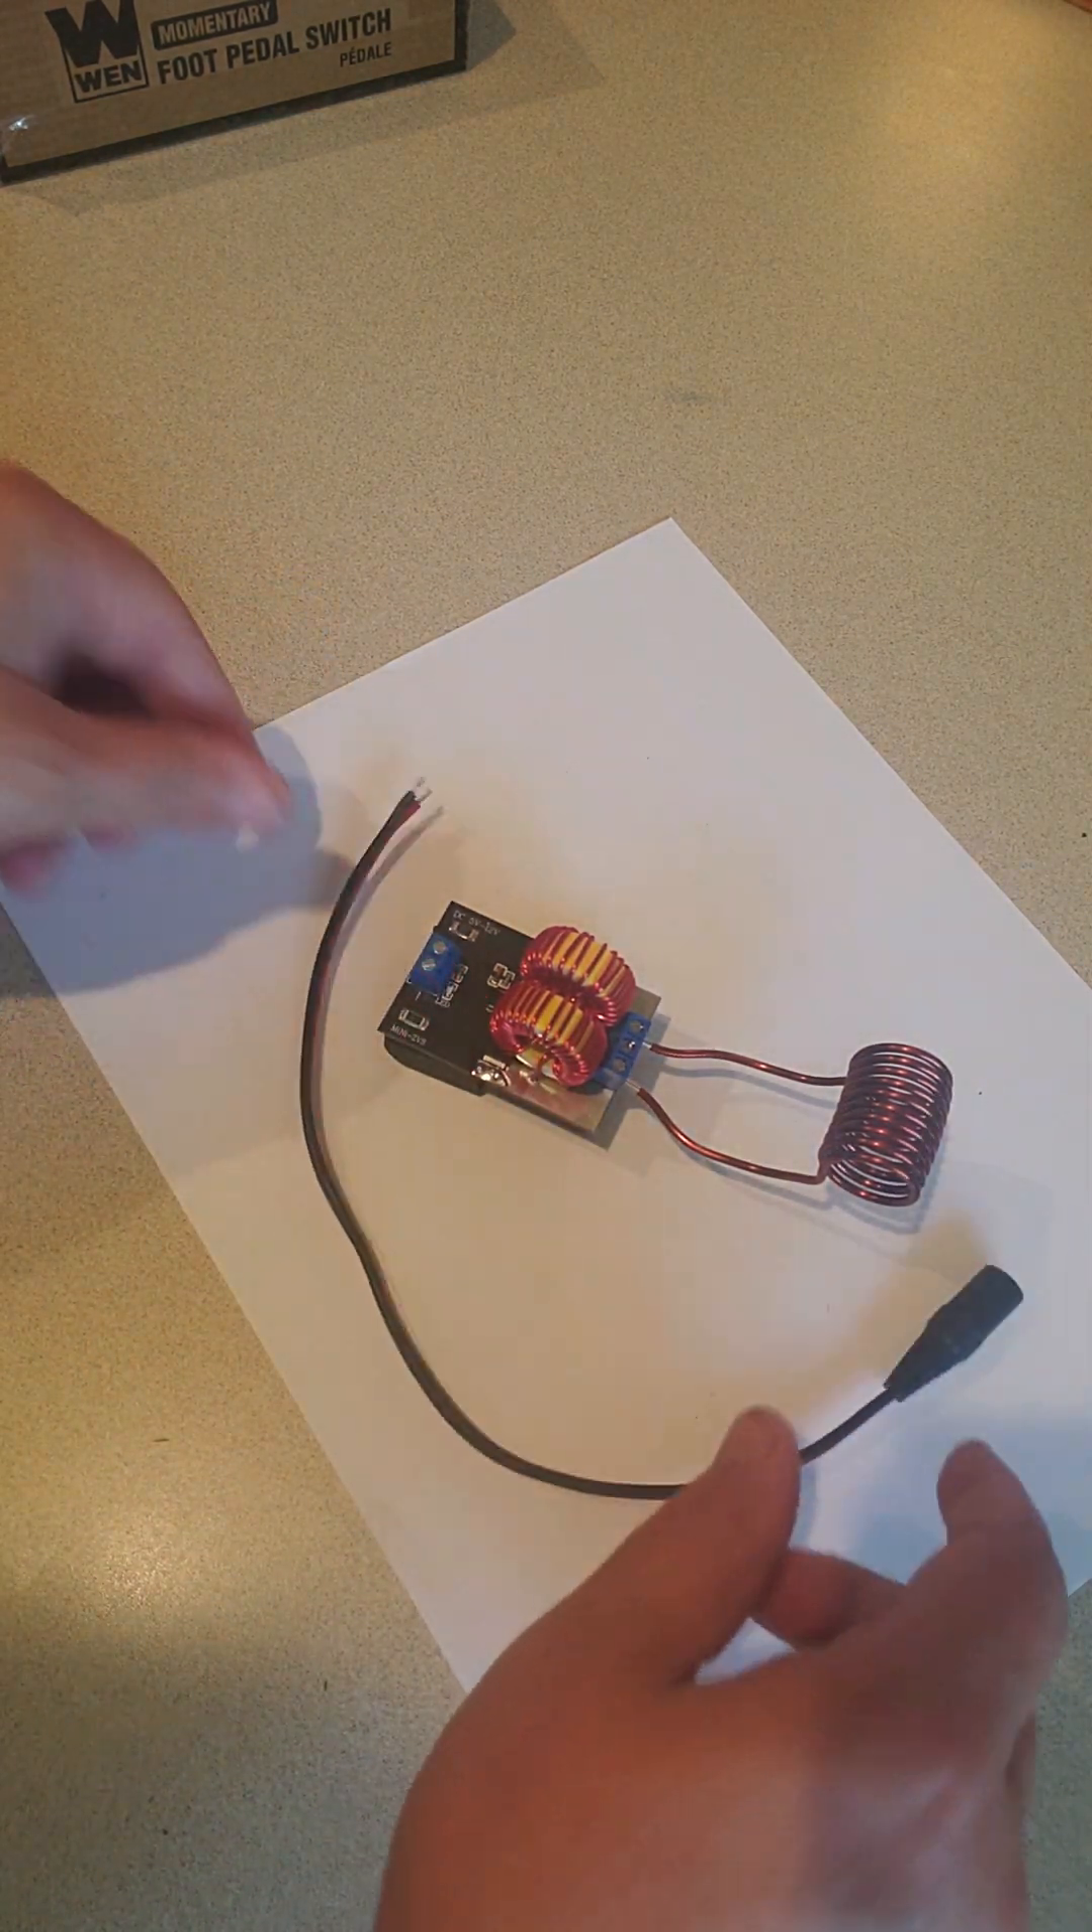So now I've got the coil on.